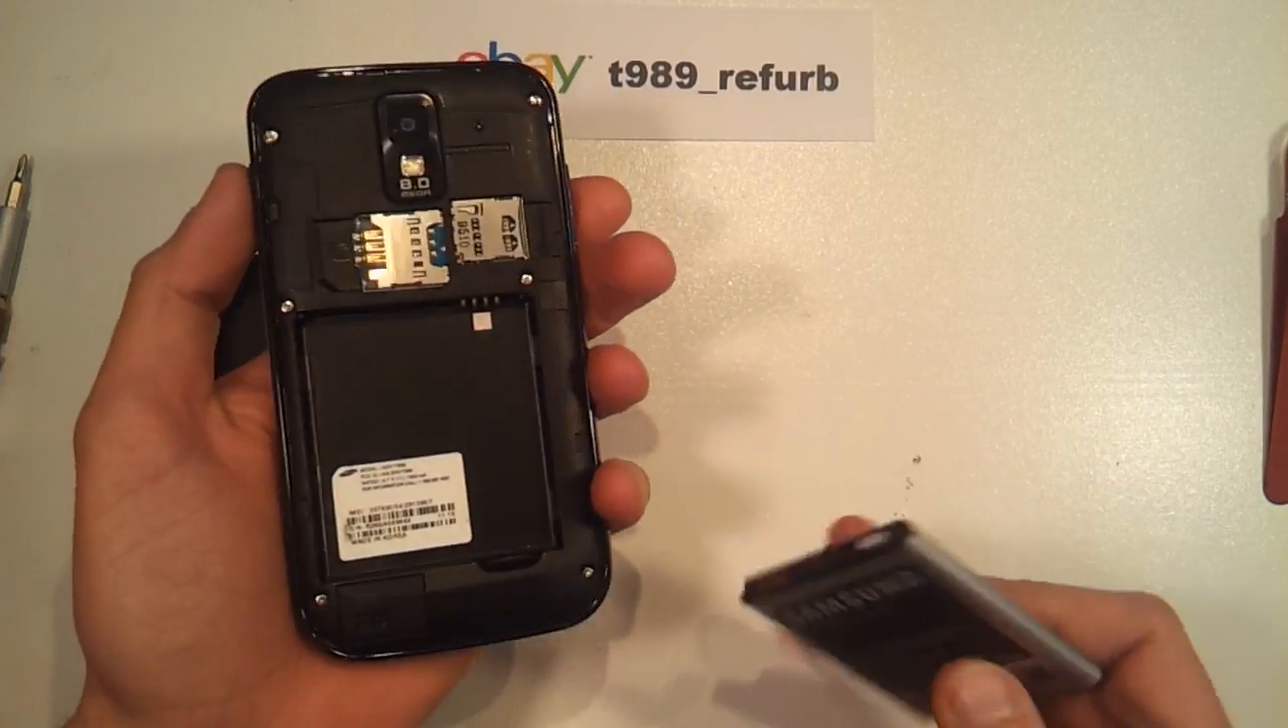So first, you'll see I've got the battery removed.